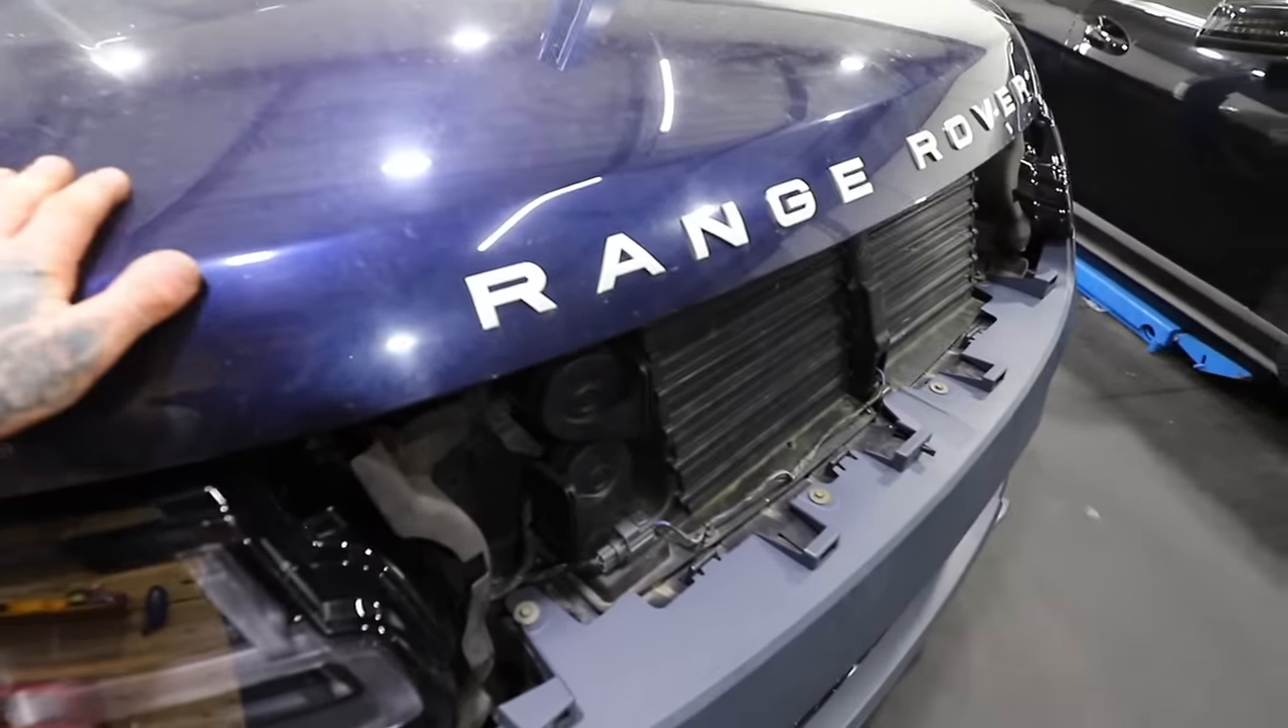Okay so we're missing a few parts quite obviously there is a grill which is missing.